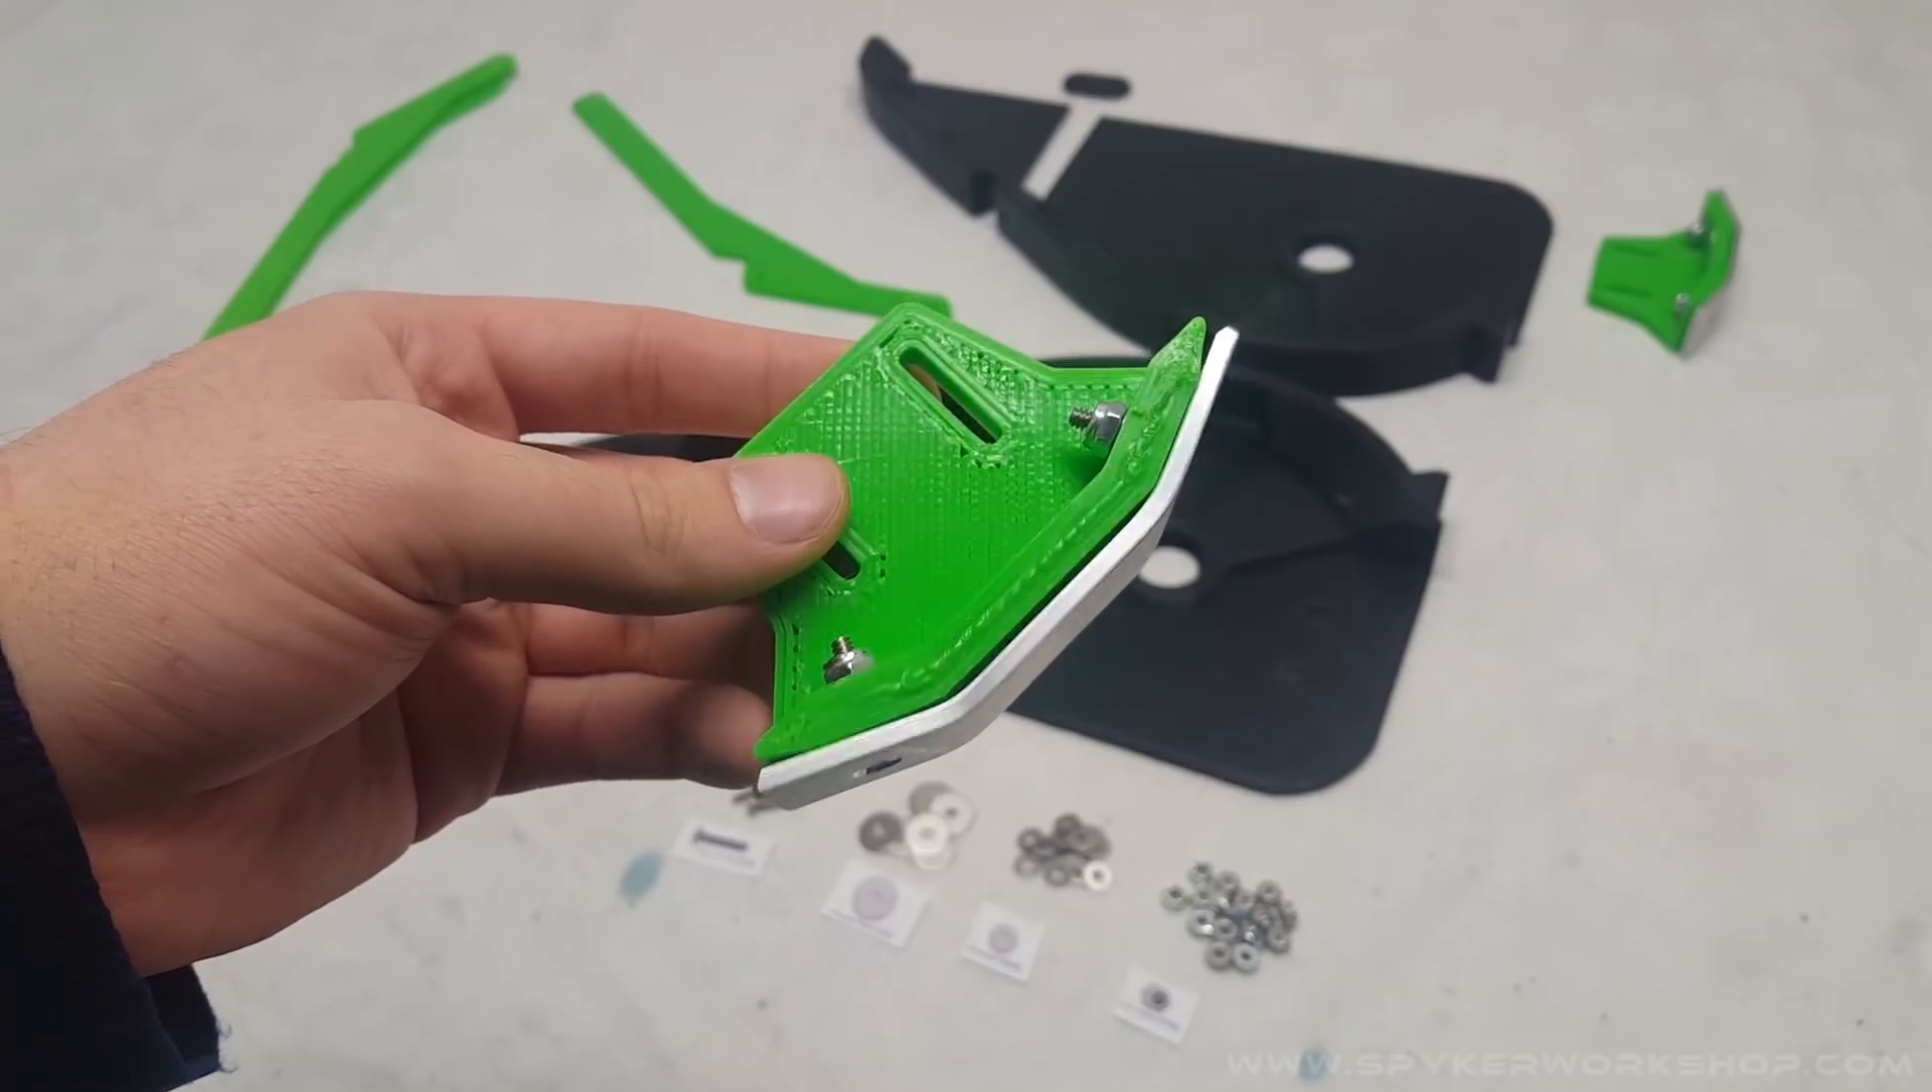So here I have the plate screwed onto the shoe.